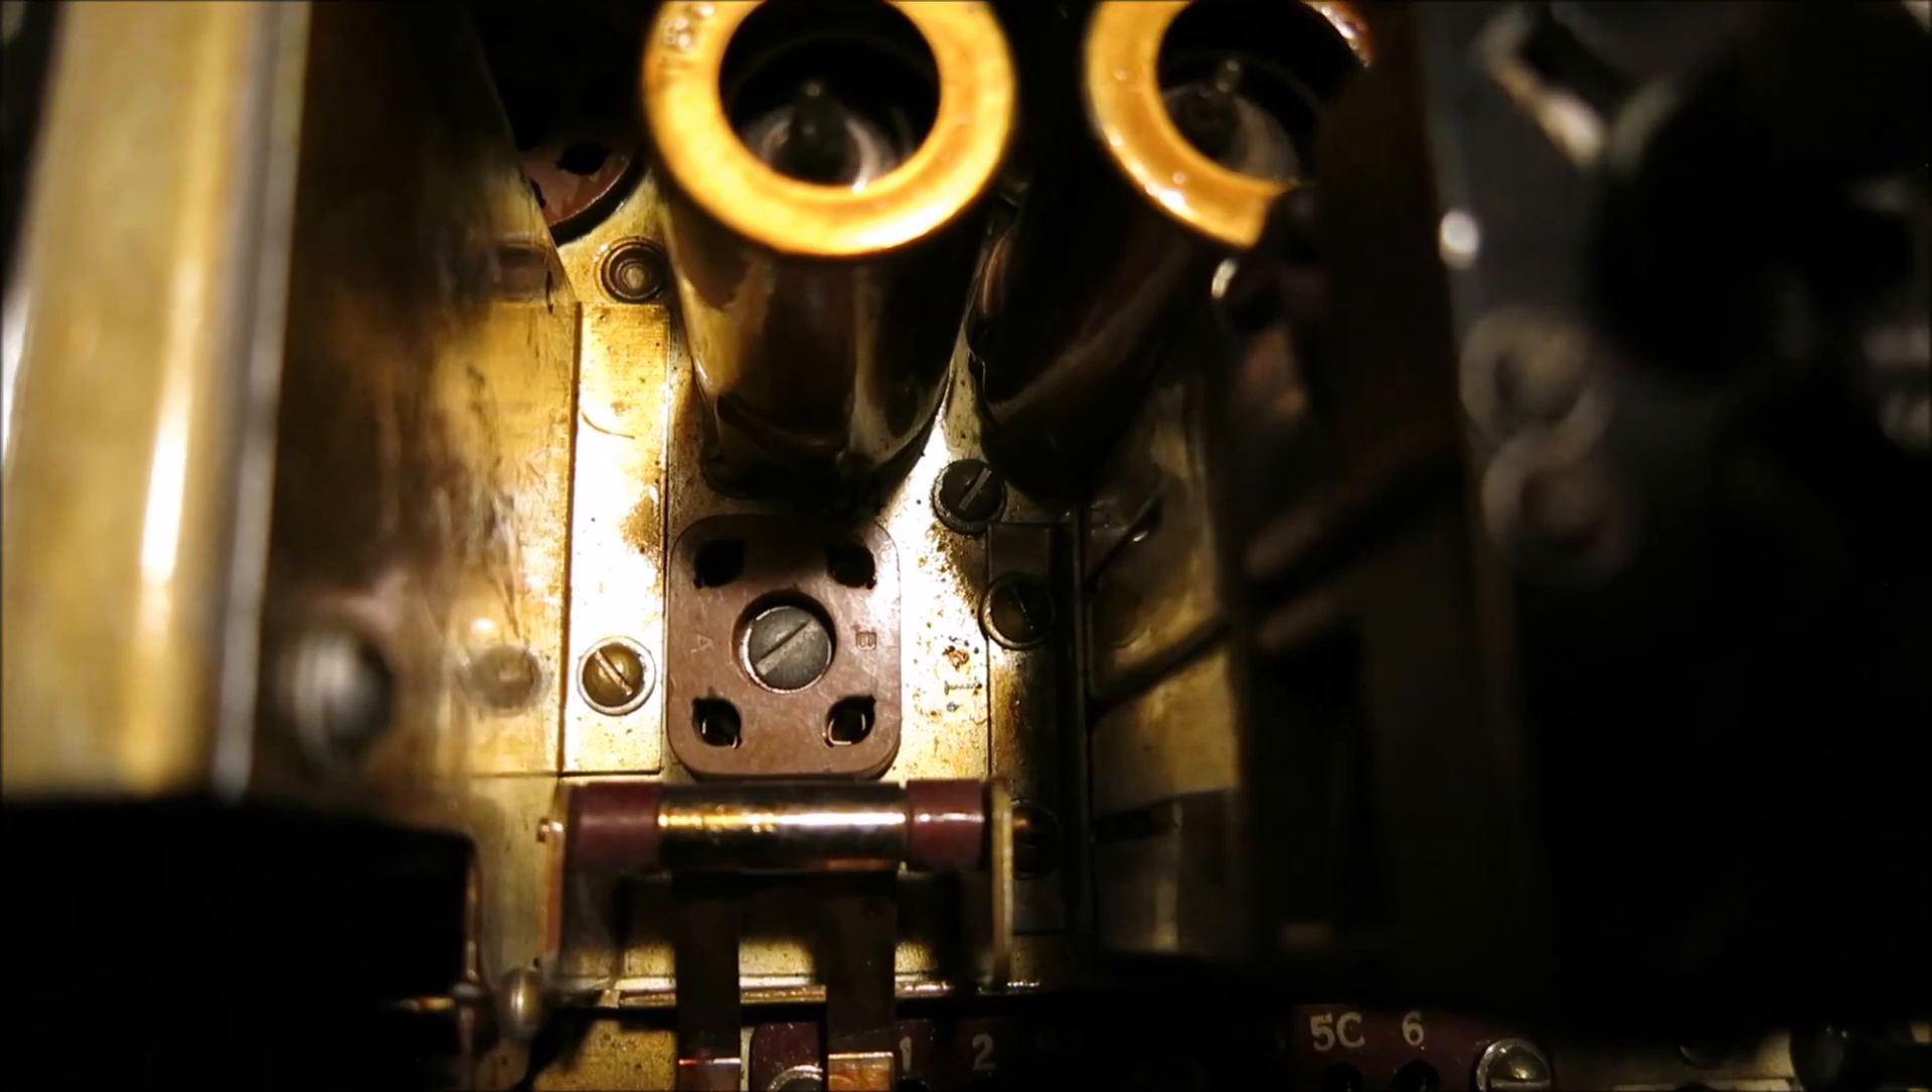We are missing a crystal right there is our crystal socket and we have no crystal.